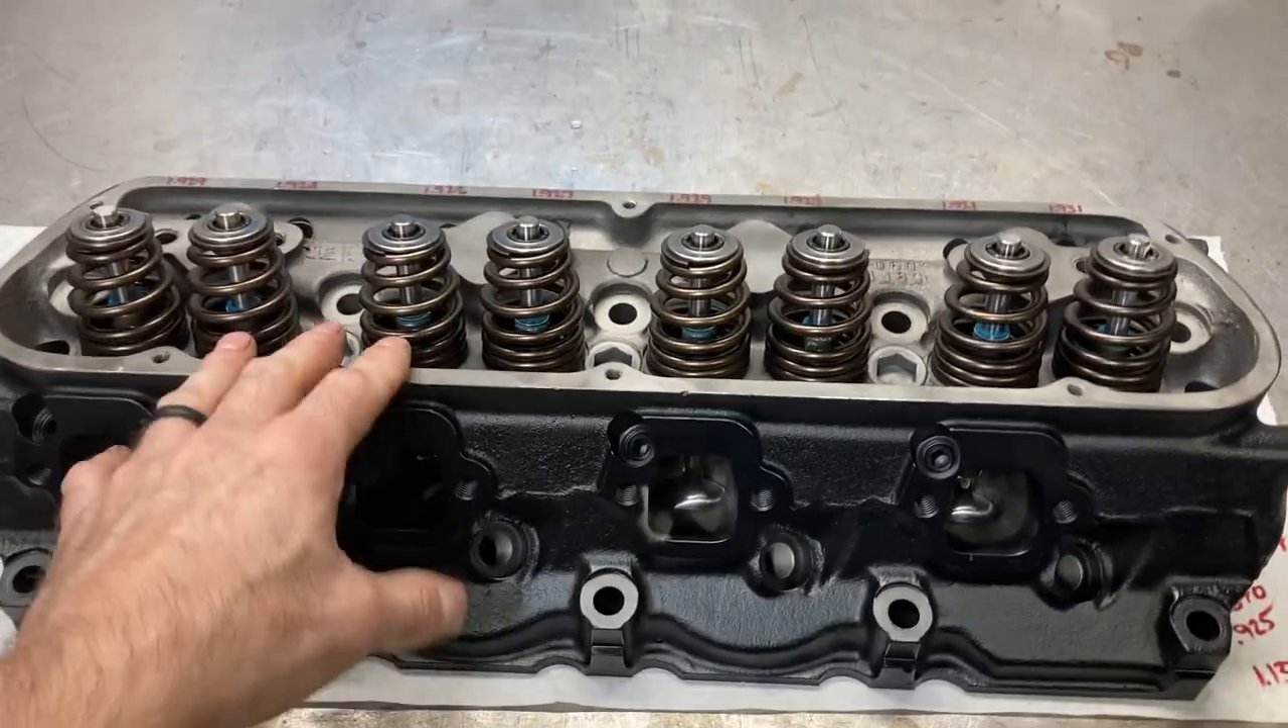Okay so this is the last head and it's fully assembled.